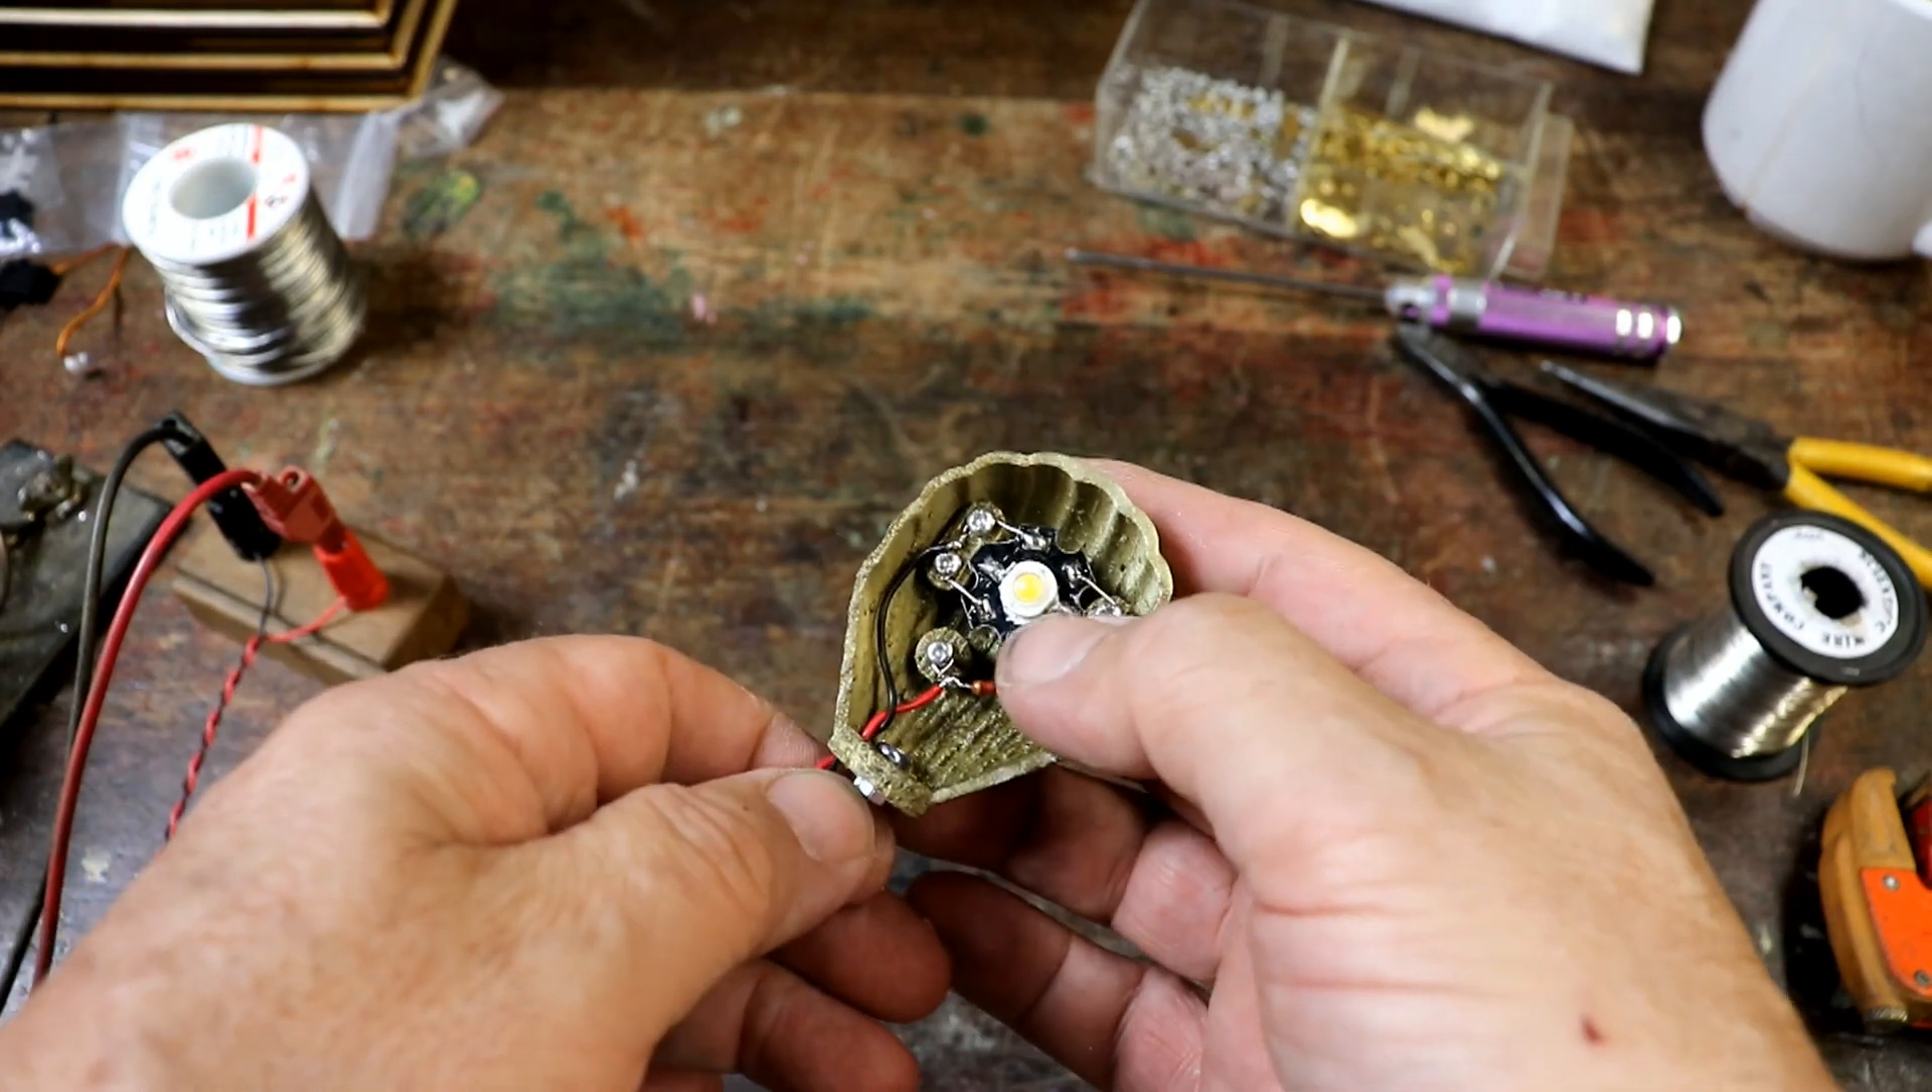We've got the one watt LED sitting on its heat sink.